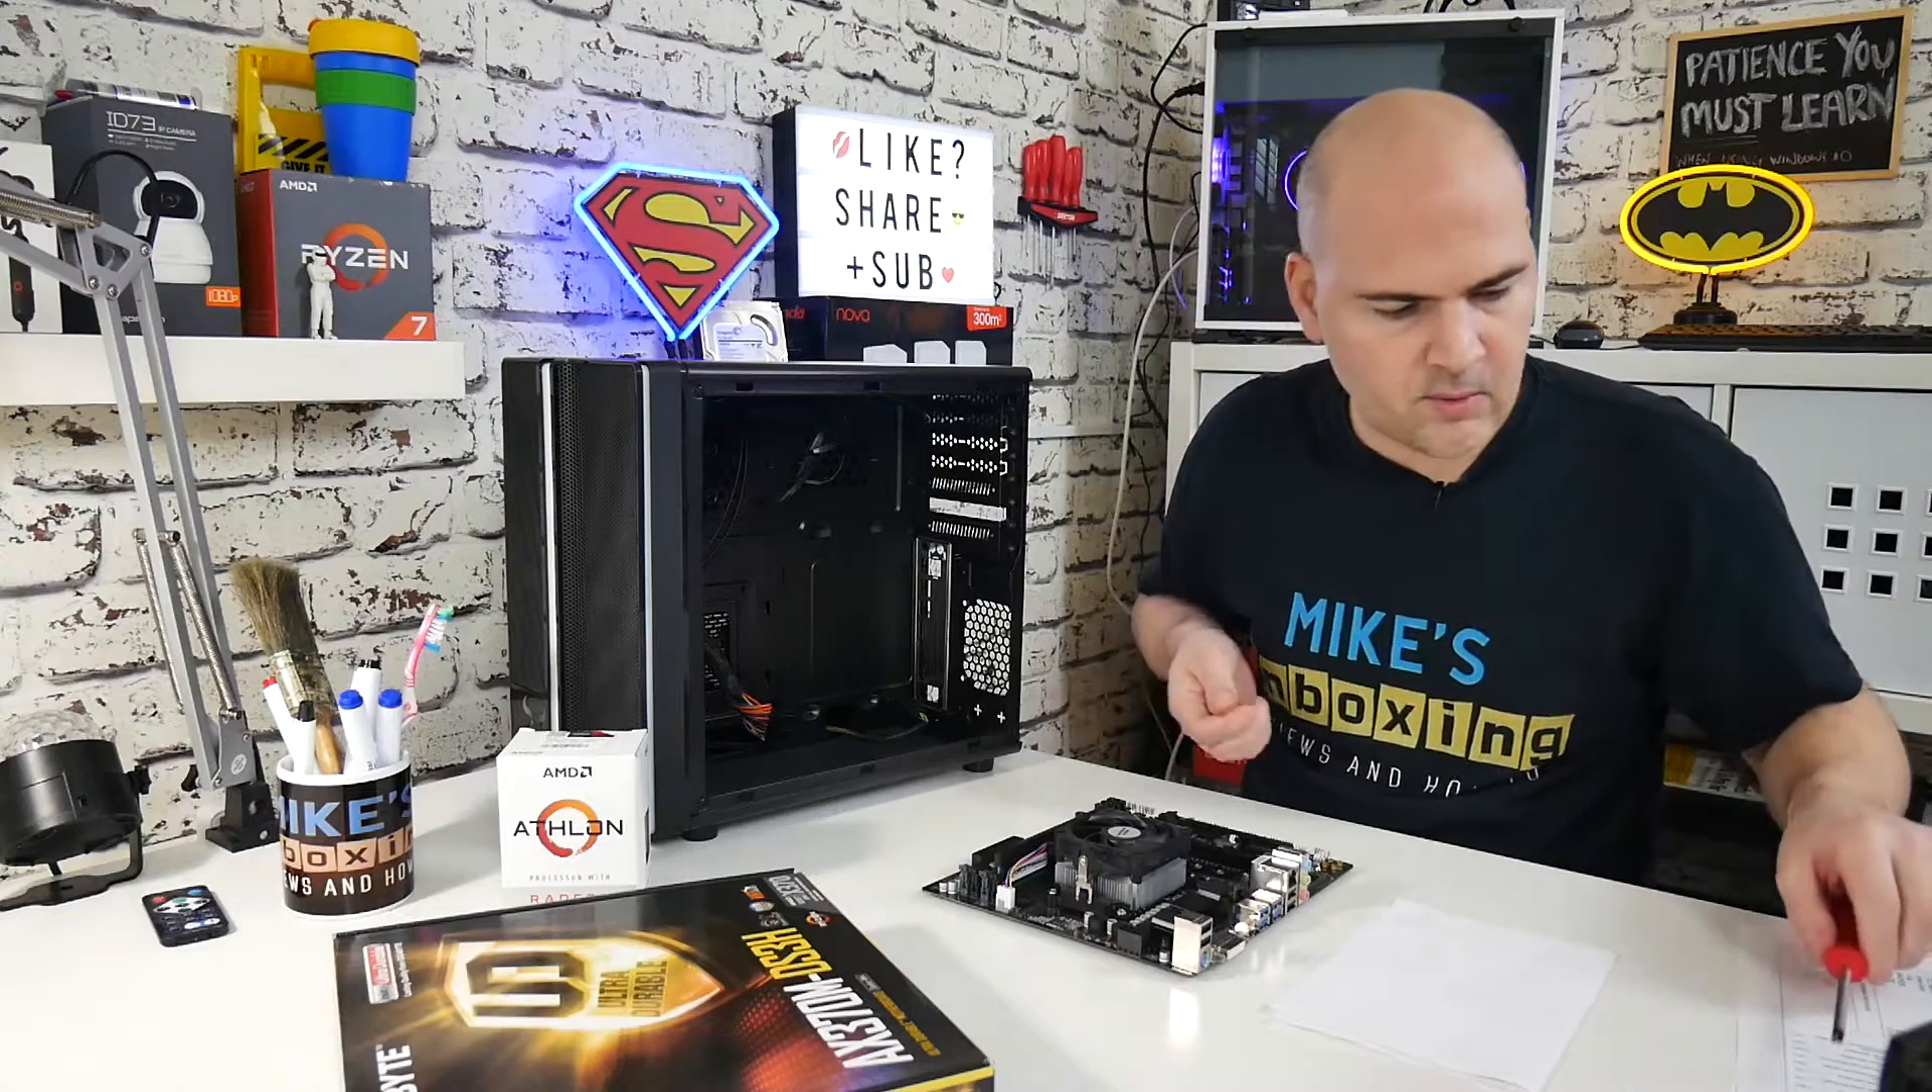So there we go, there's the motherboard out of the chassis.